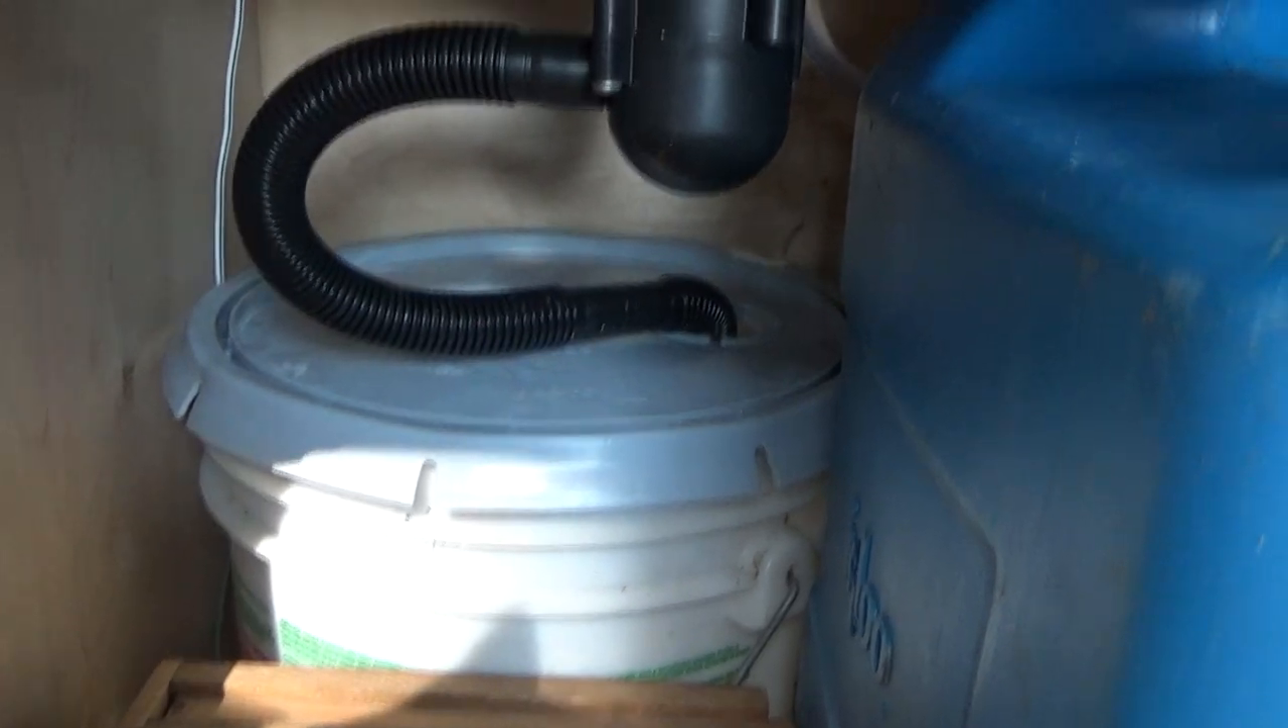And then there's the drain hooked up.